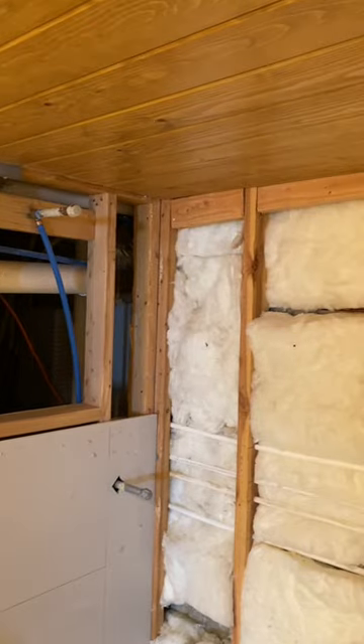Okay, so I've got a little bit of framing done.